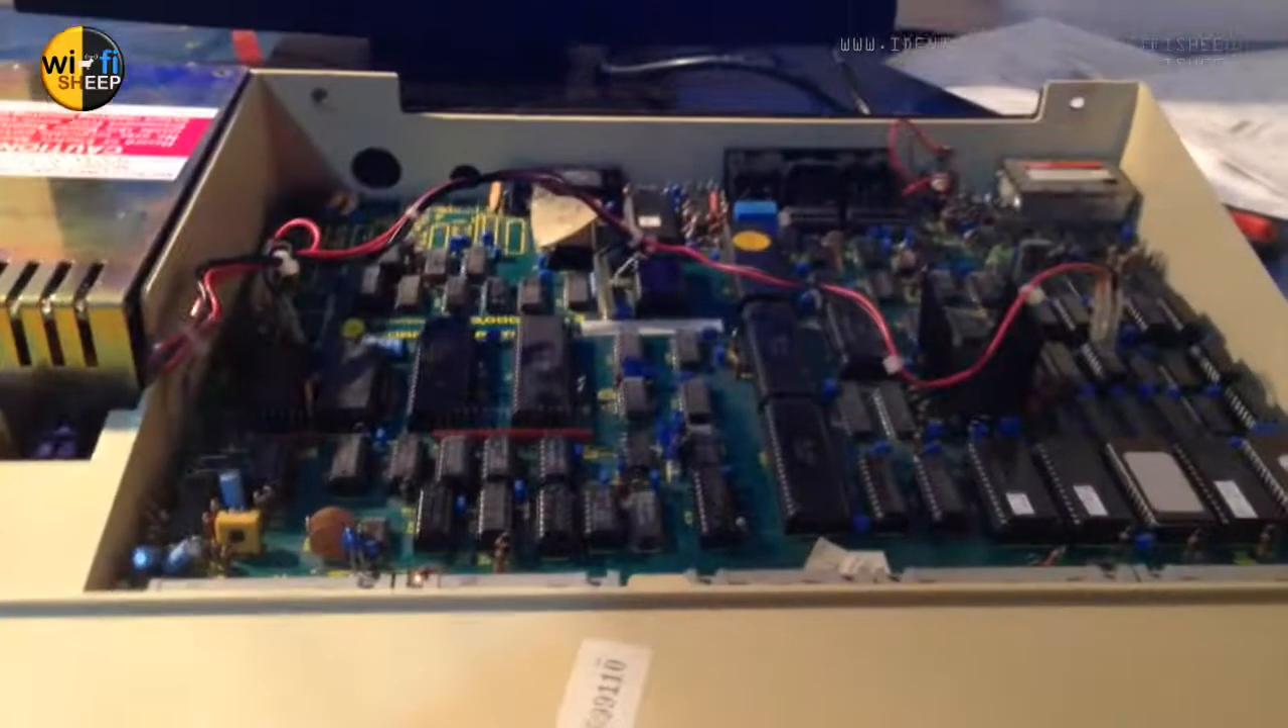Okay so I've just taken the keyboard off so you can see the full um PCB in the machine.